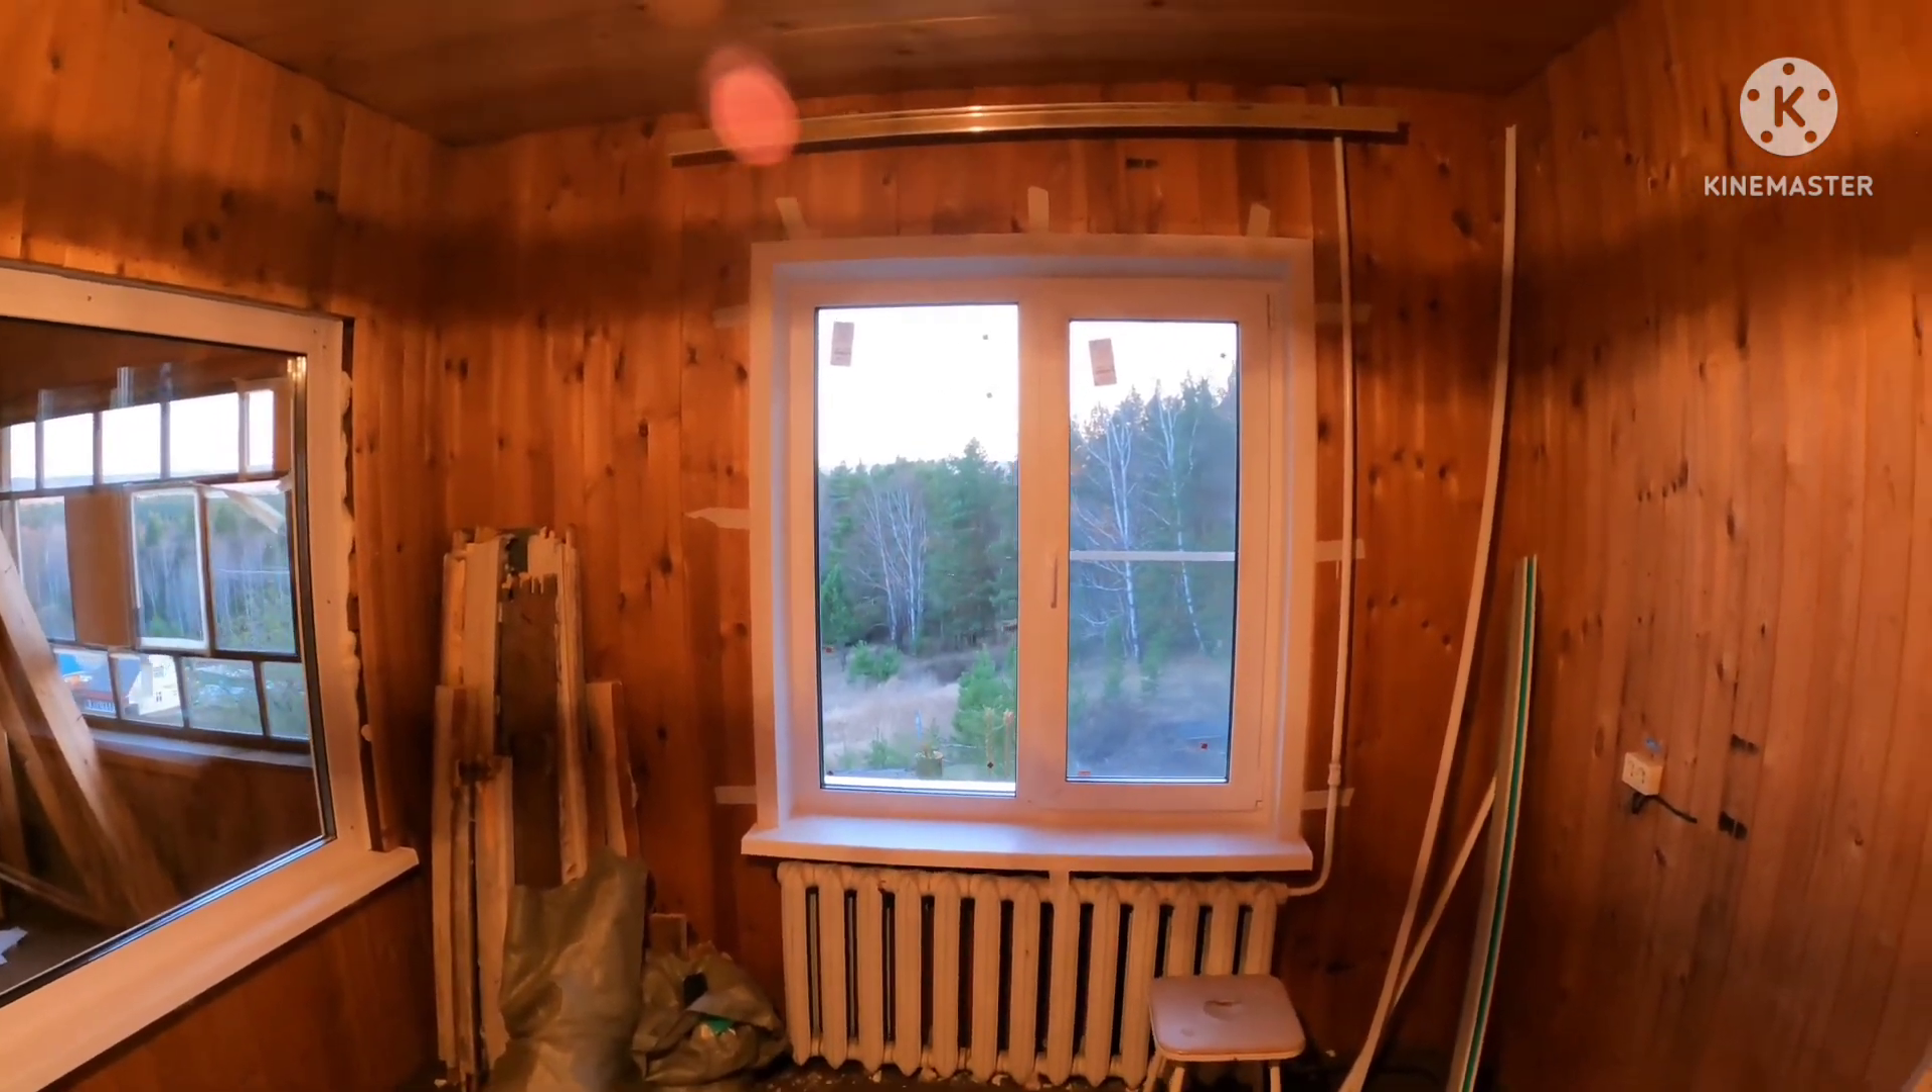Все, закончили монтажники работу... Последнее окно установлено...